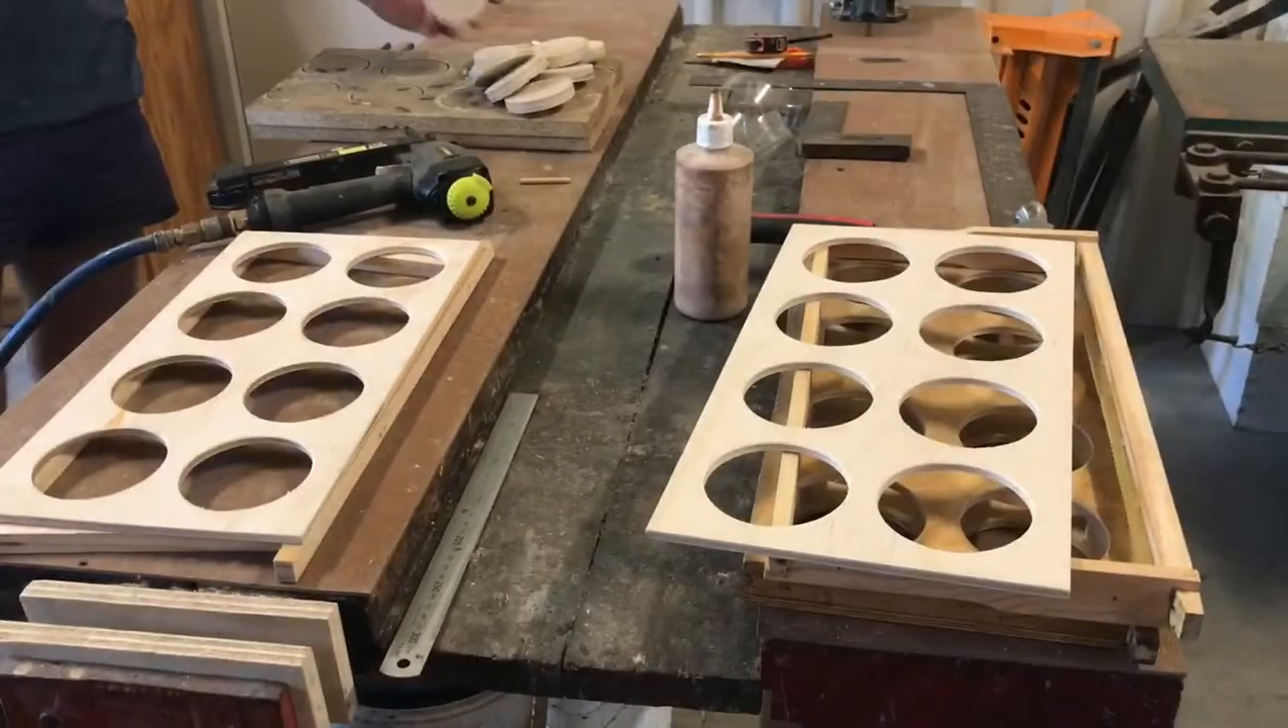Okay the little discs are removed.